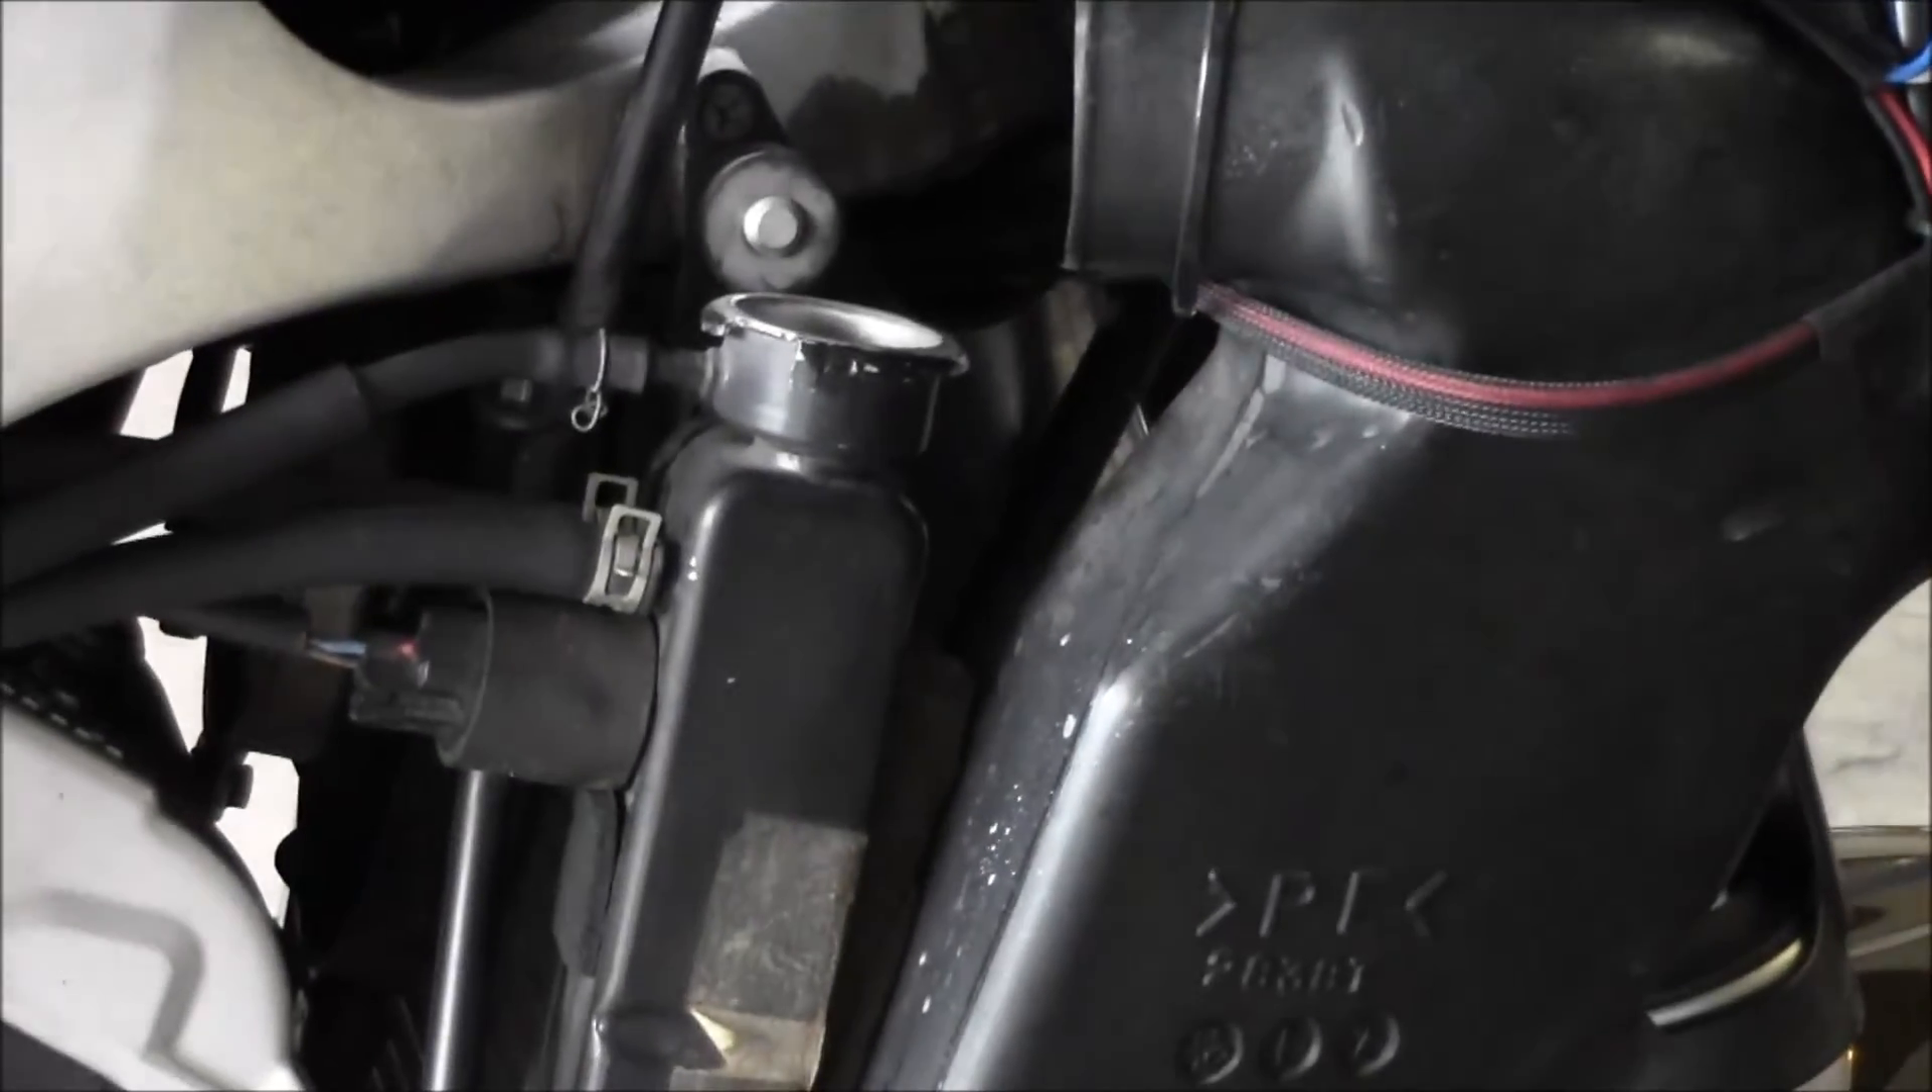Alright, got the cap off of there. Ram Air duct is up.